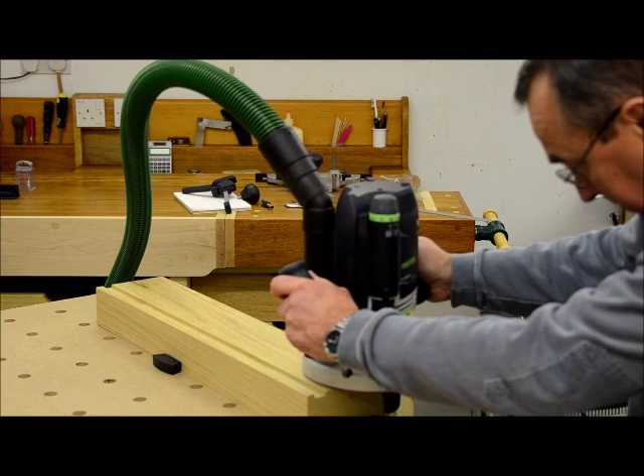I've got my dust extractor connected, I've got my height adjusted properly, and within a second or two, we'll be ready to go.